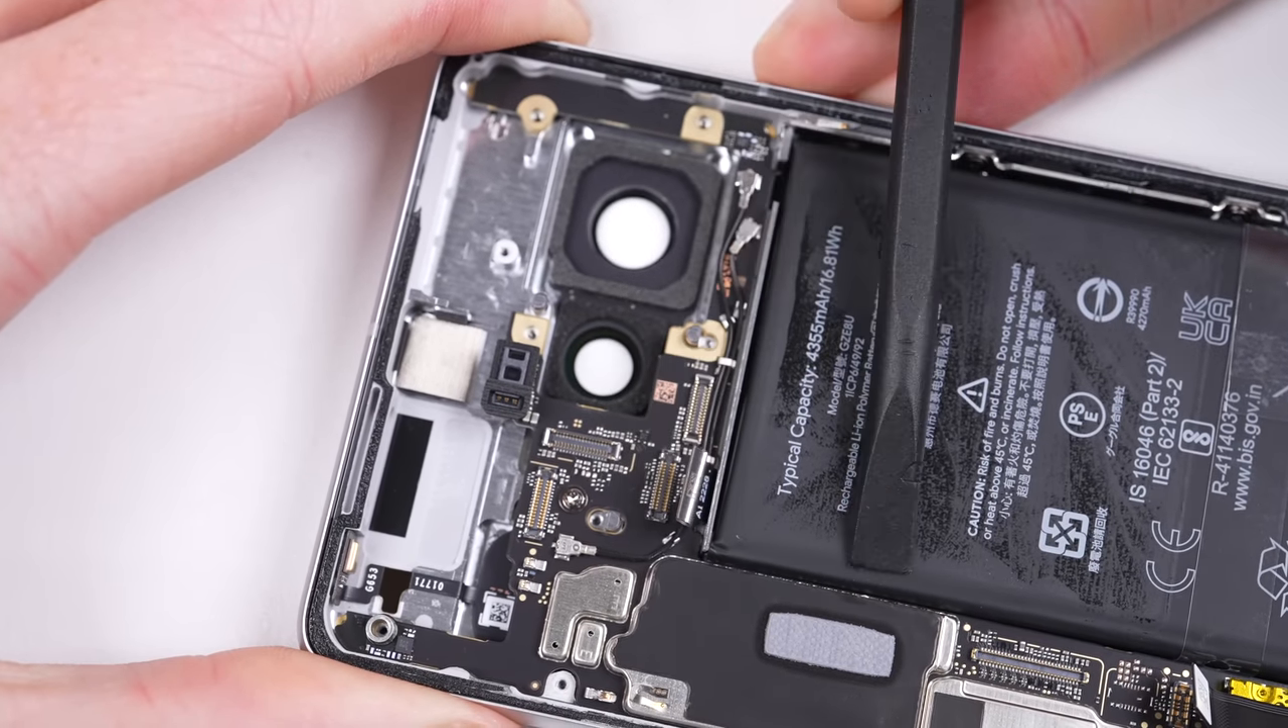The last component blocking the removal of the logic board is, well, the battery.